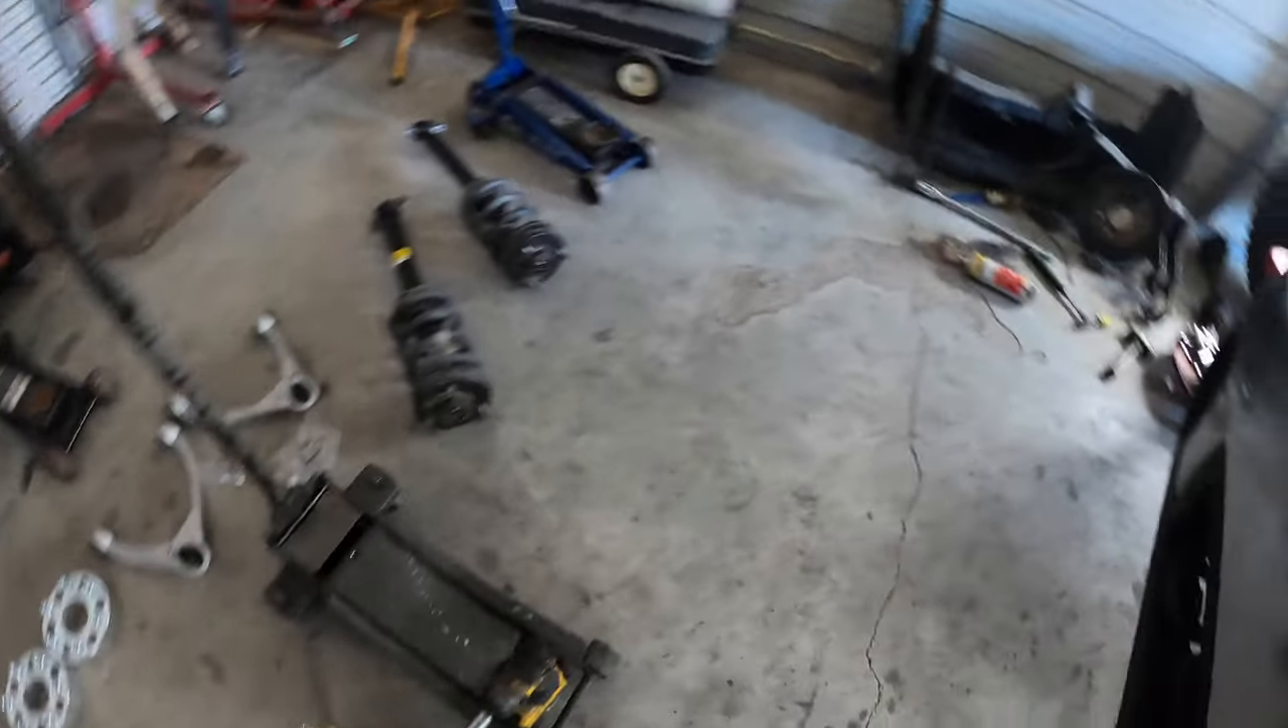Those are the struts And I finally got them out.